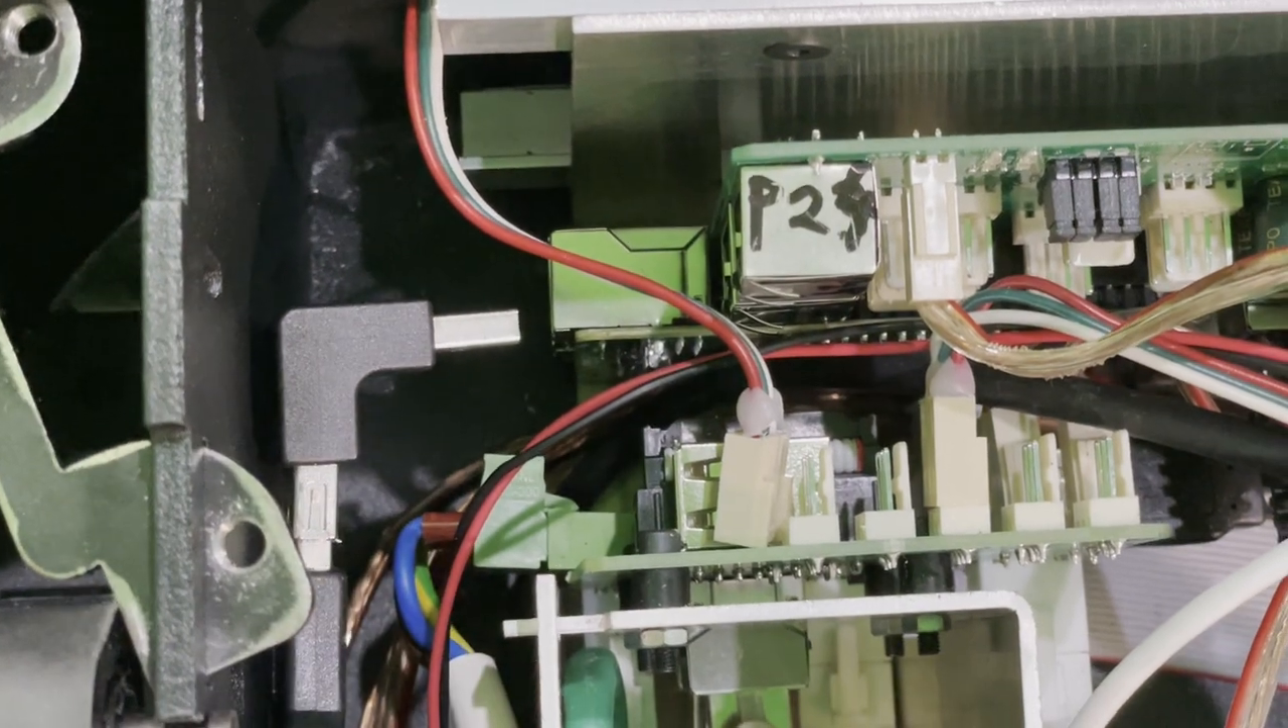After feeding the cable through I've put the right angle adapter on.